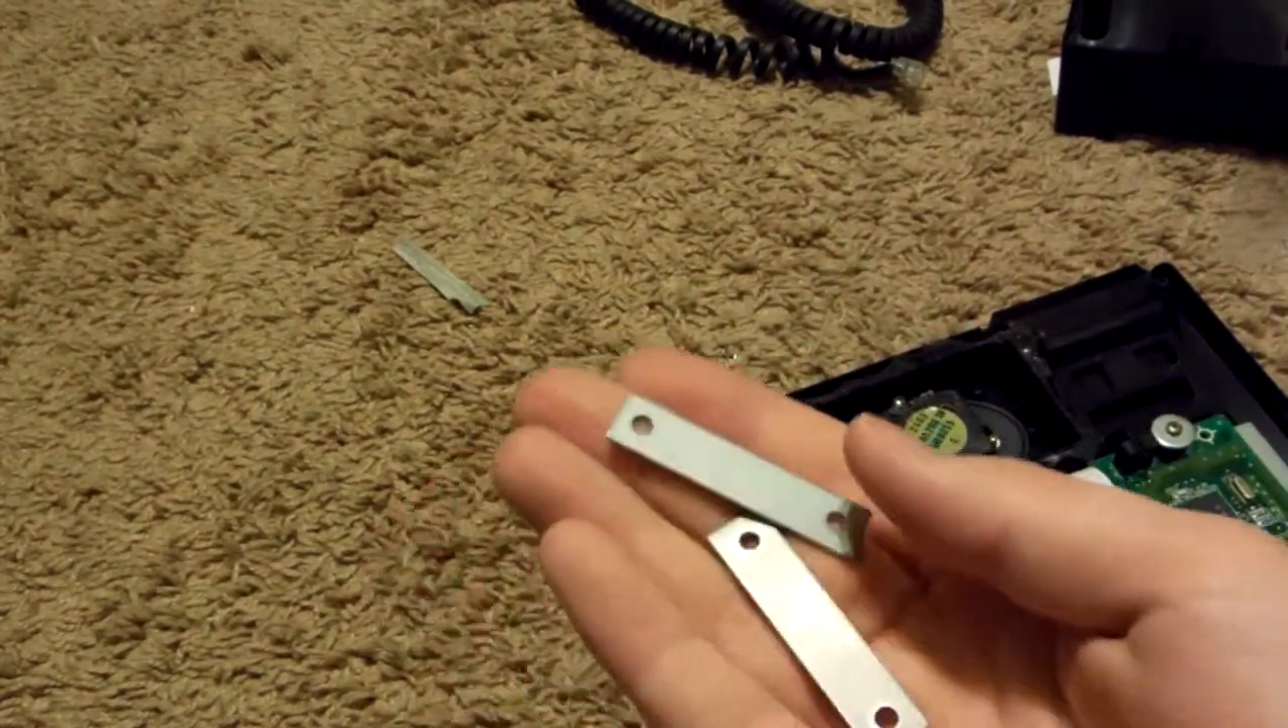Okay. I have removed two metal plates.